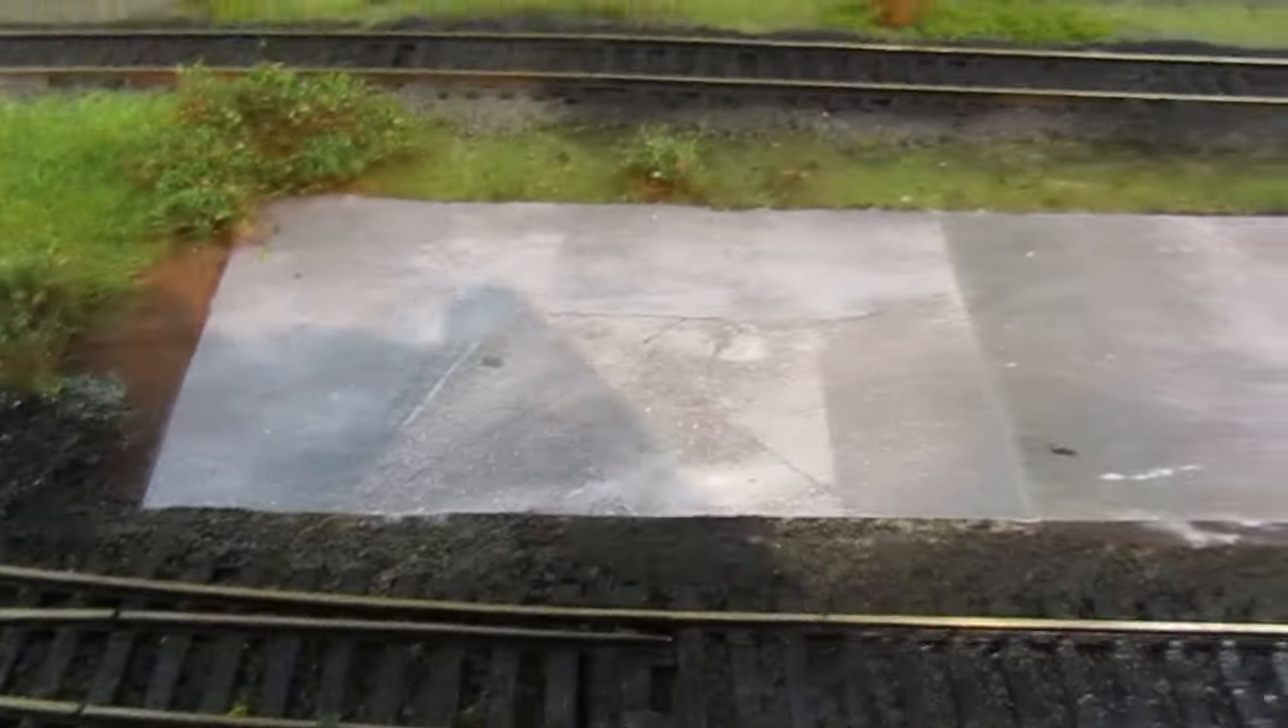OK, I've done a concrete tarmac base for the power signal box. That's all glued down with PVA.